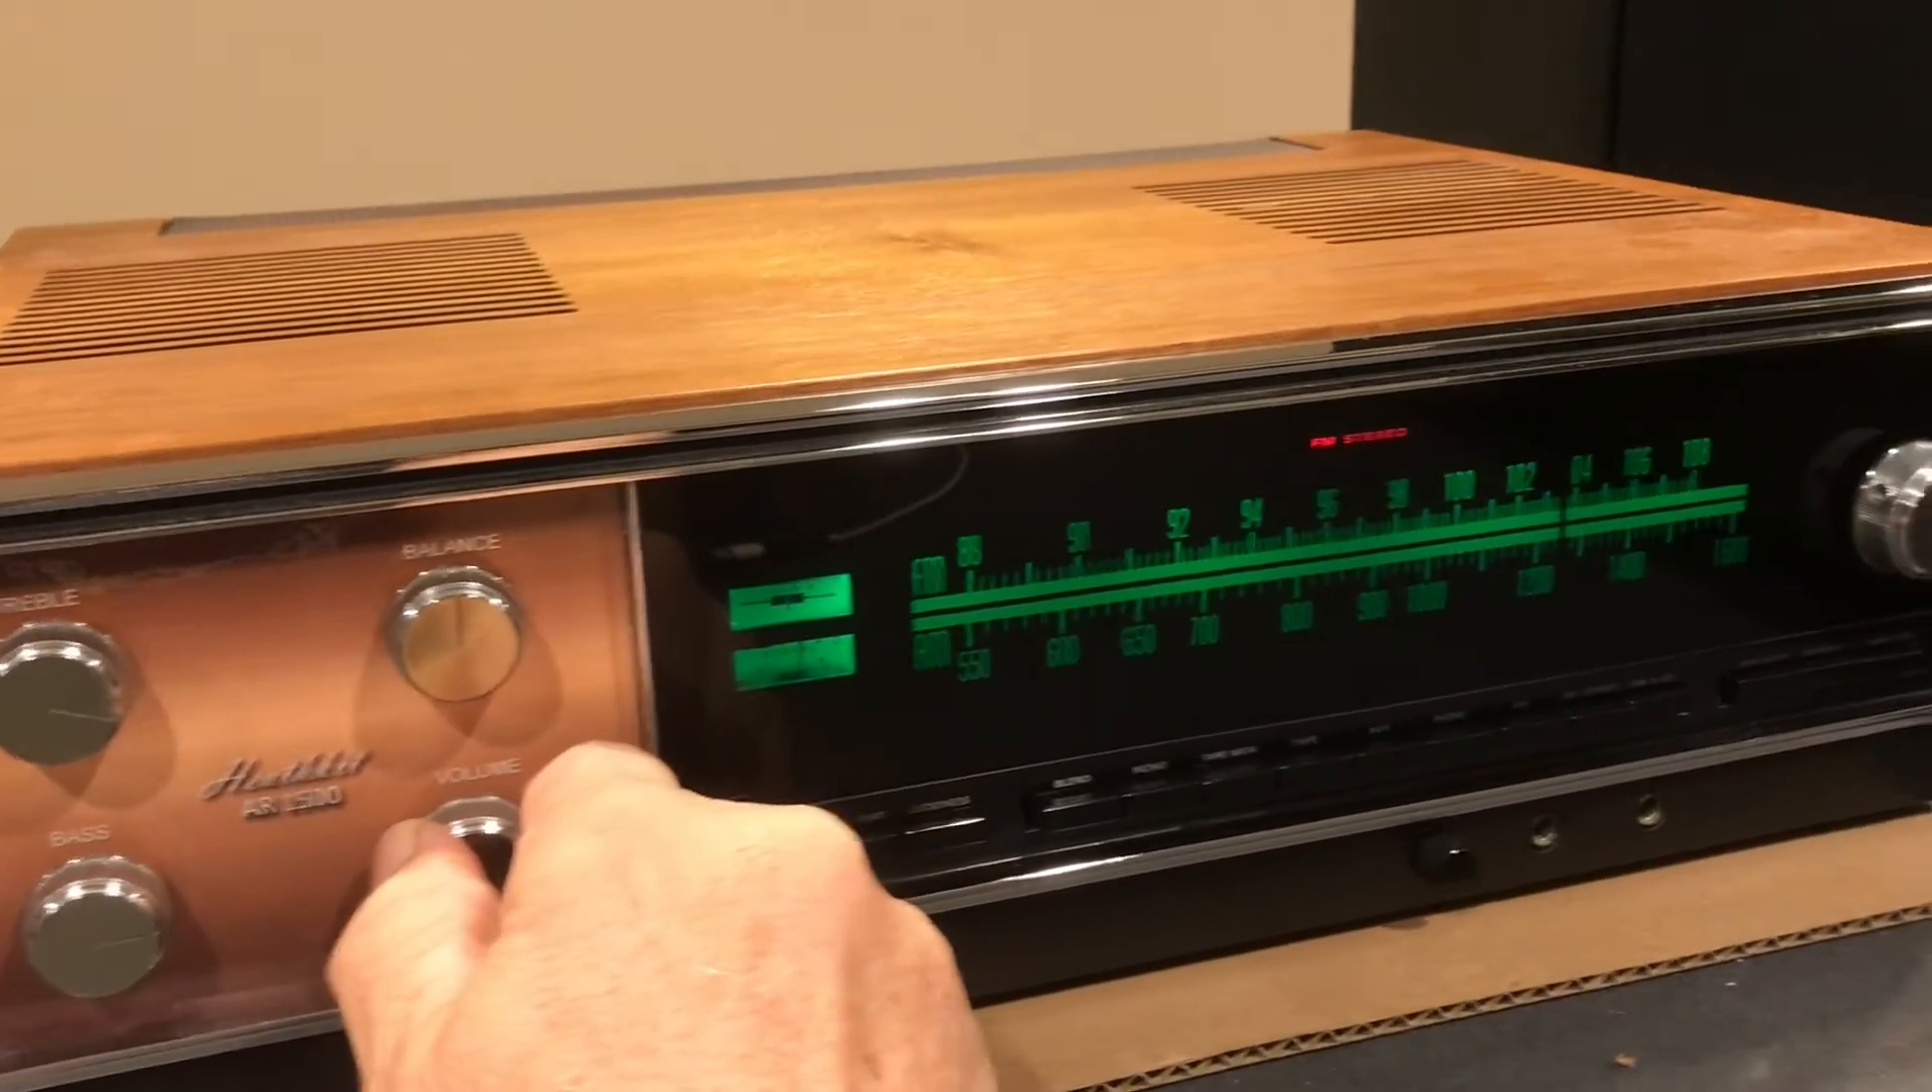I got the unit all back together again.